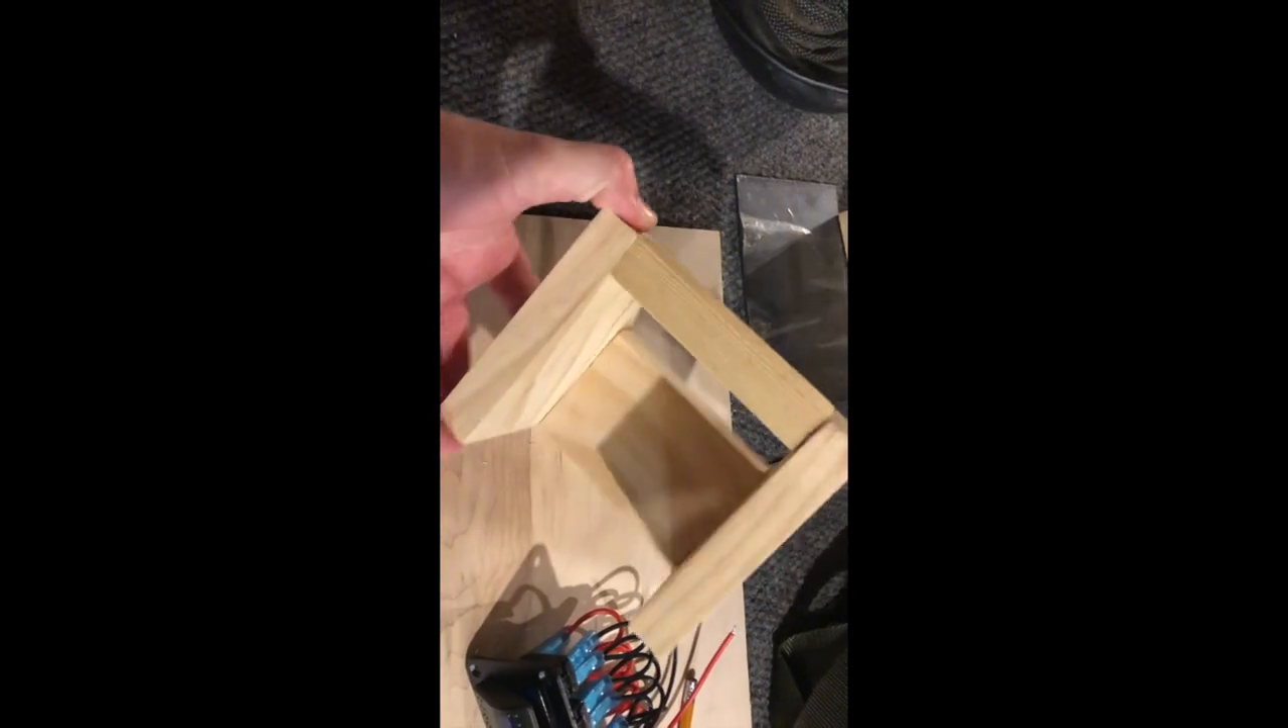All right we got these four pieces assembled got it glued and nailed in.